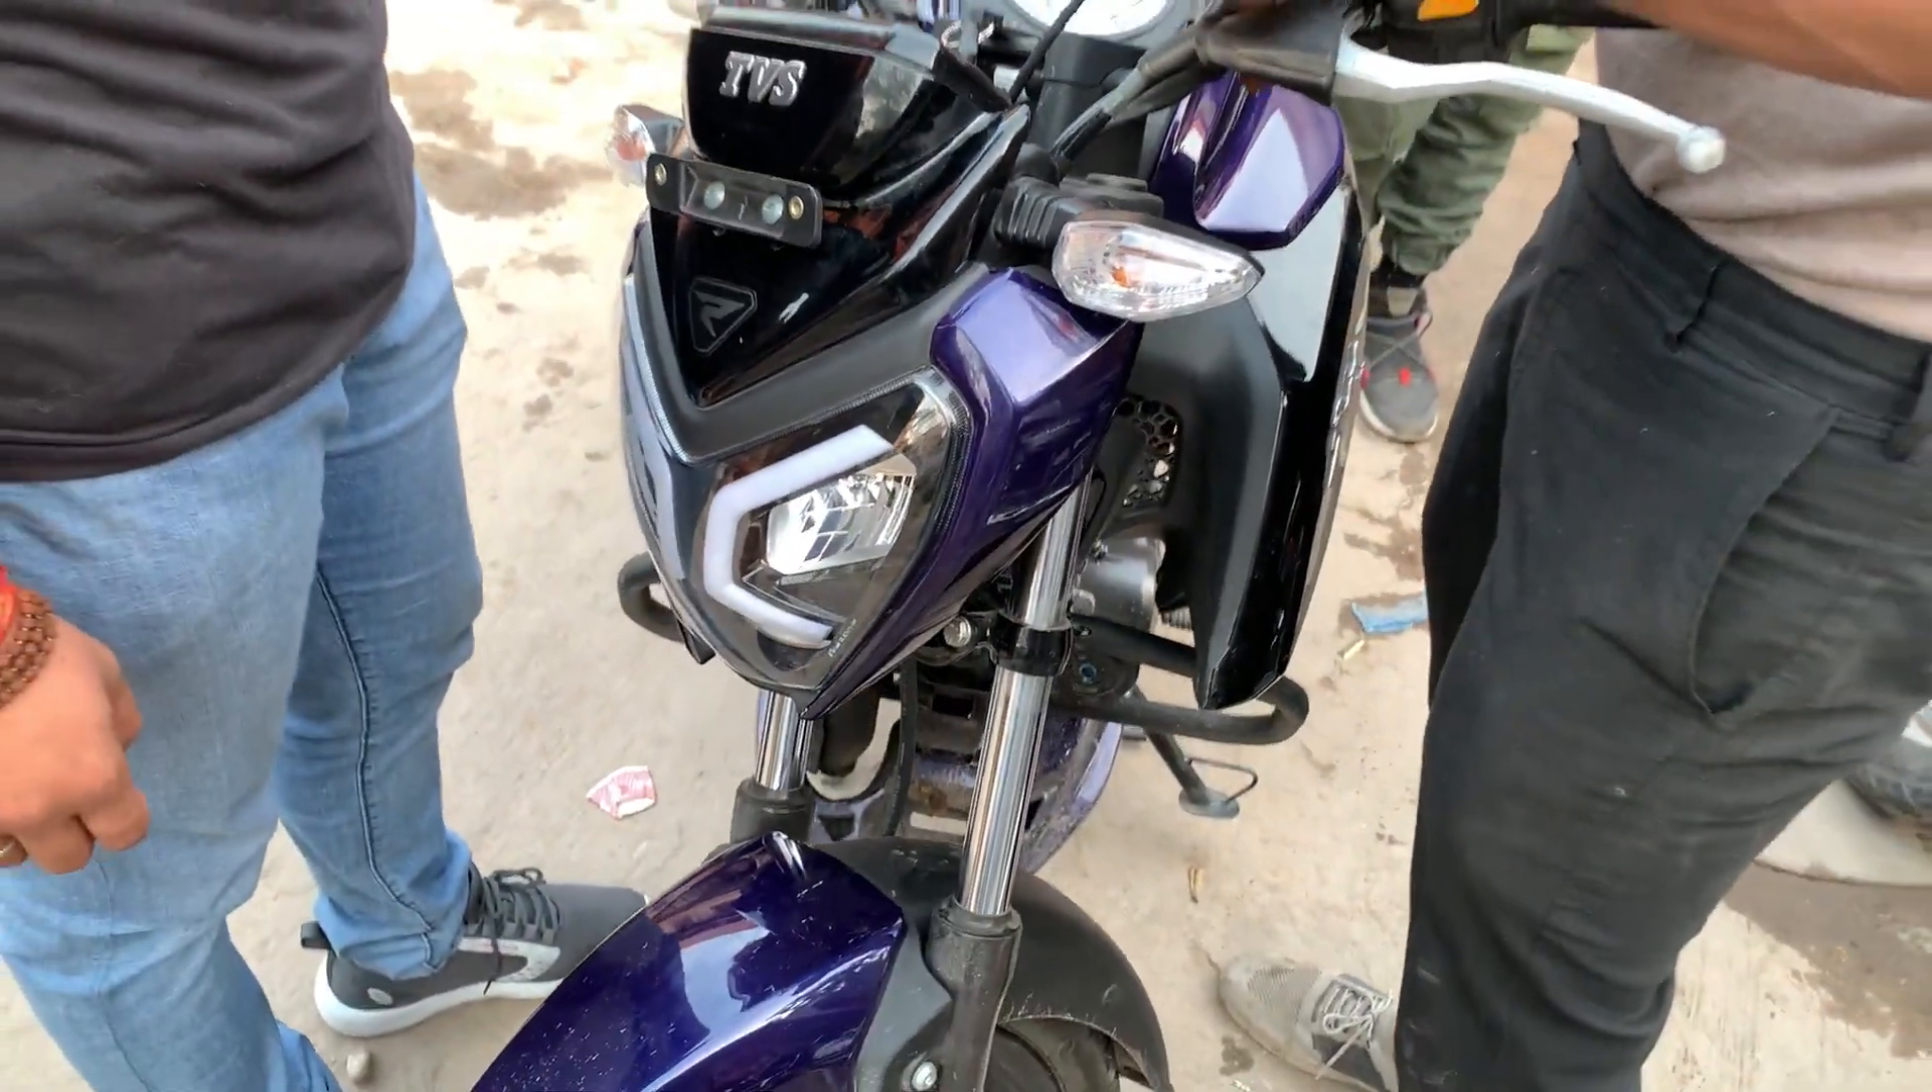यहां पर हमने पूरी की पूरी headlight वापस fit कर दी है।